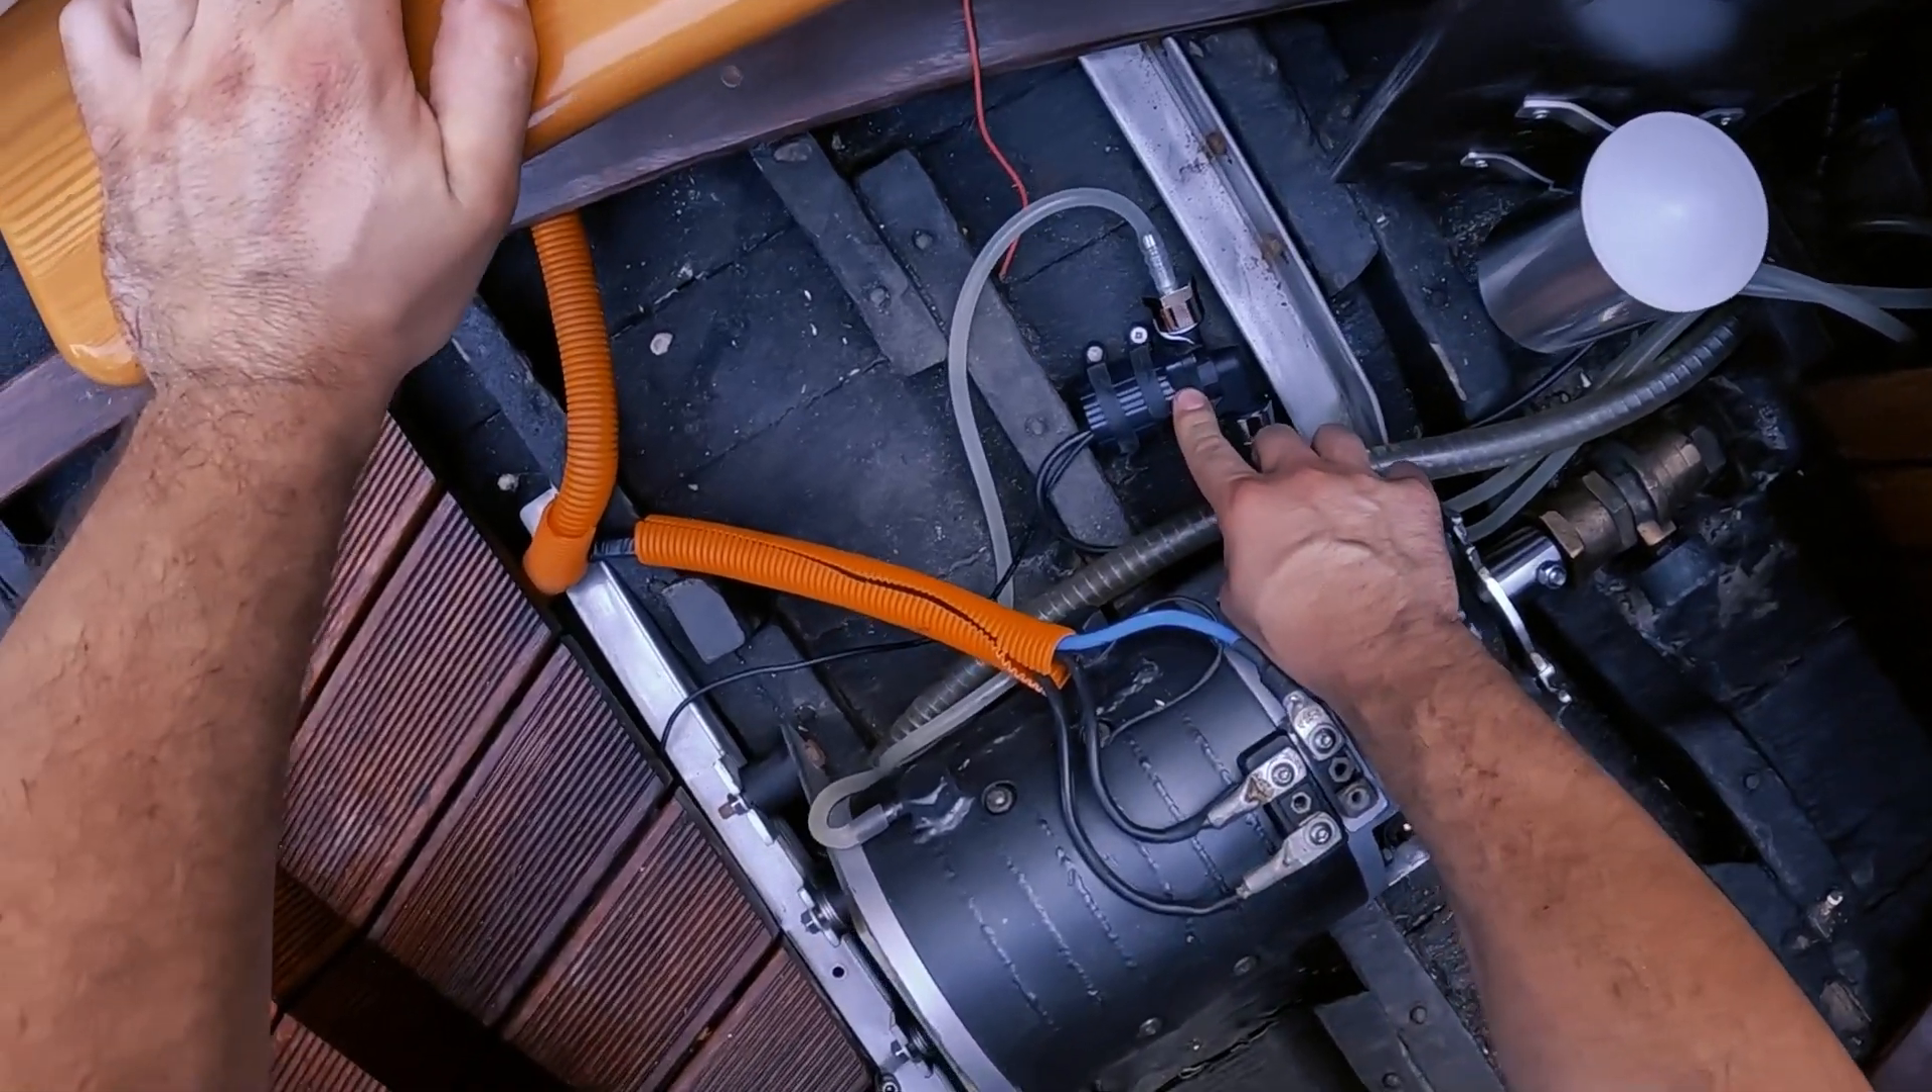So the motor is now in place.